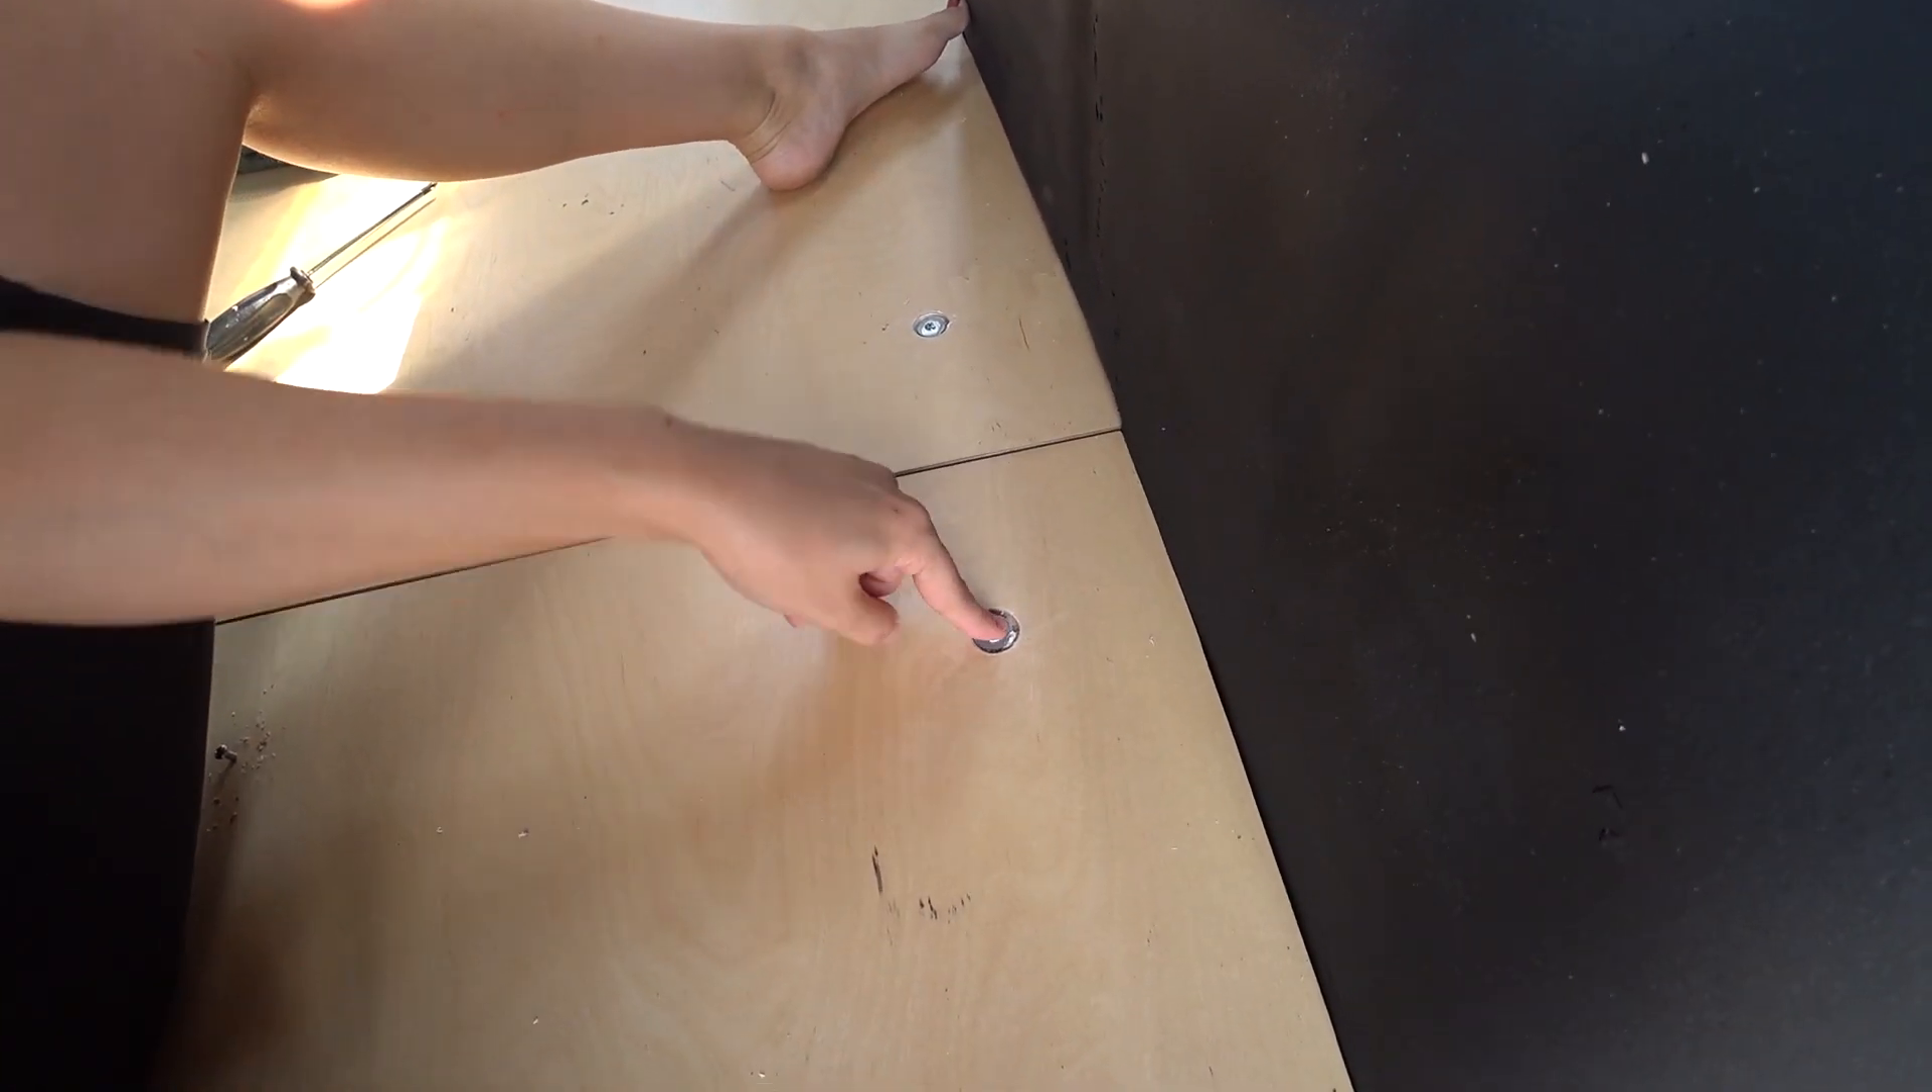Ya tenemos puesto el suelo con un tornillo de rosca chapa.